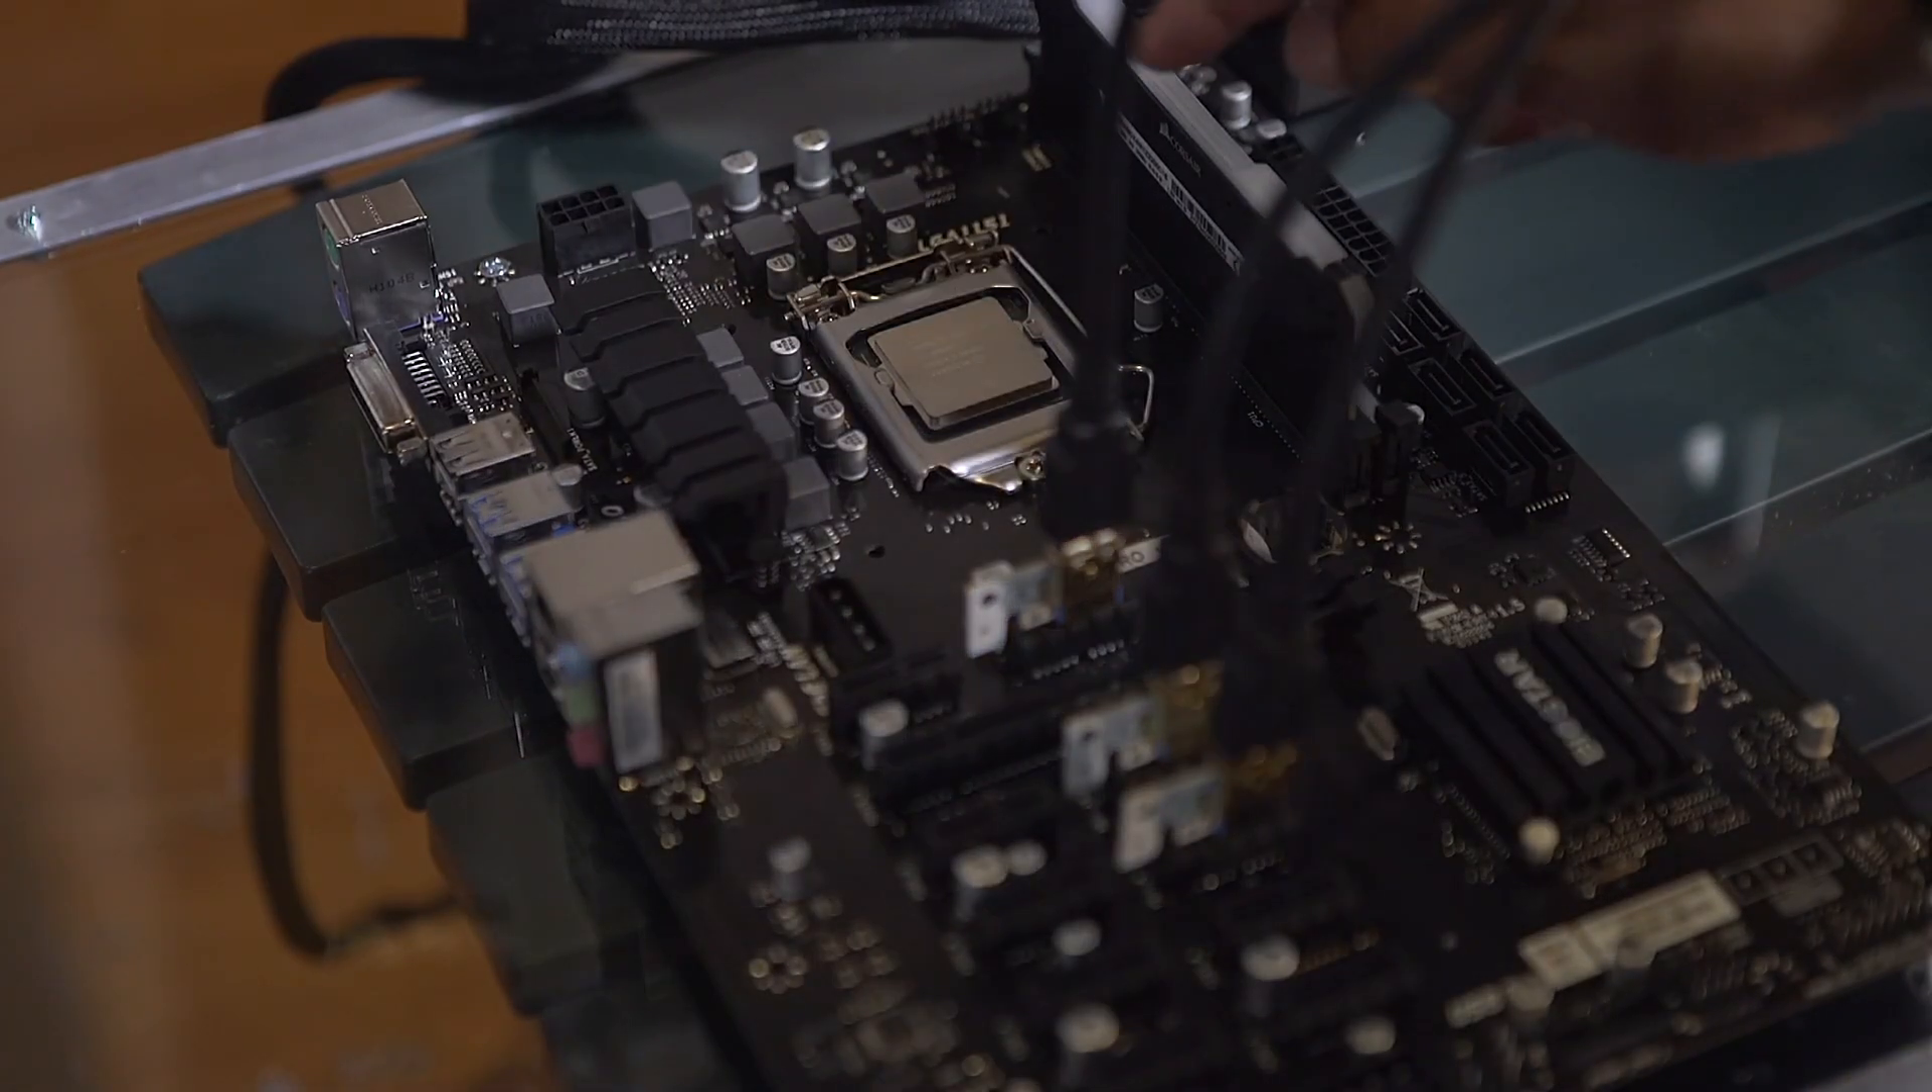I'm still missing the cpu fan.